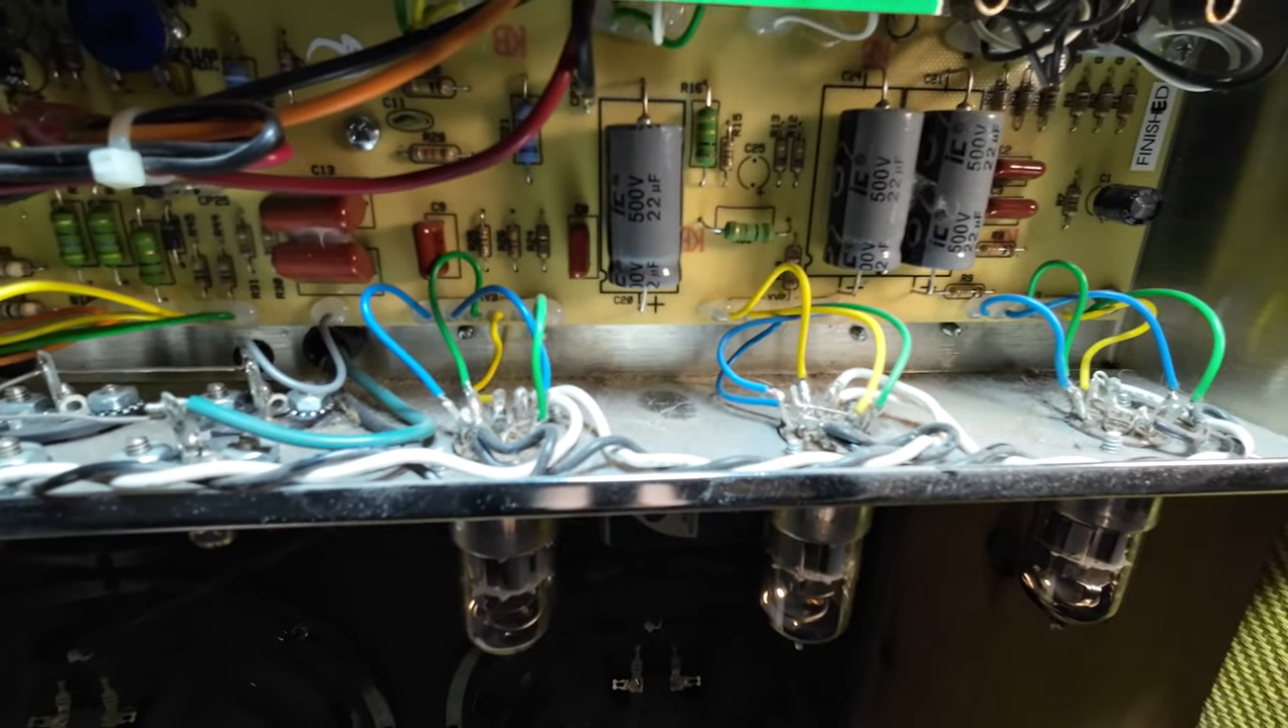These tubes are mounted properly on the chassis they're not mounted on the board.